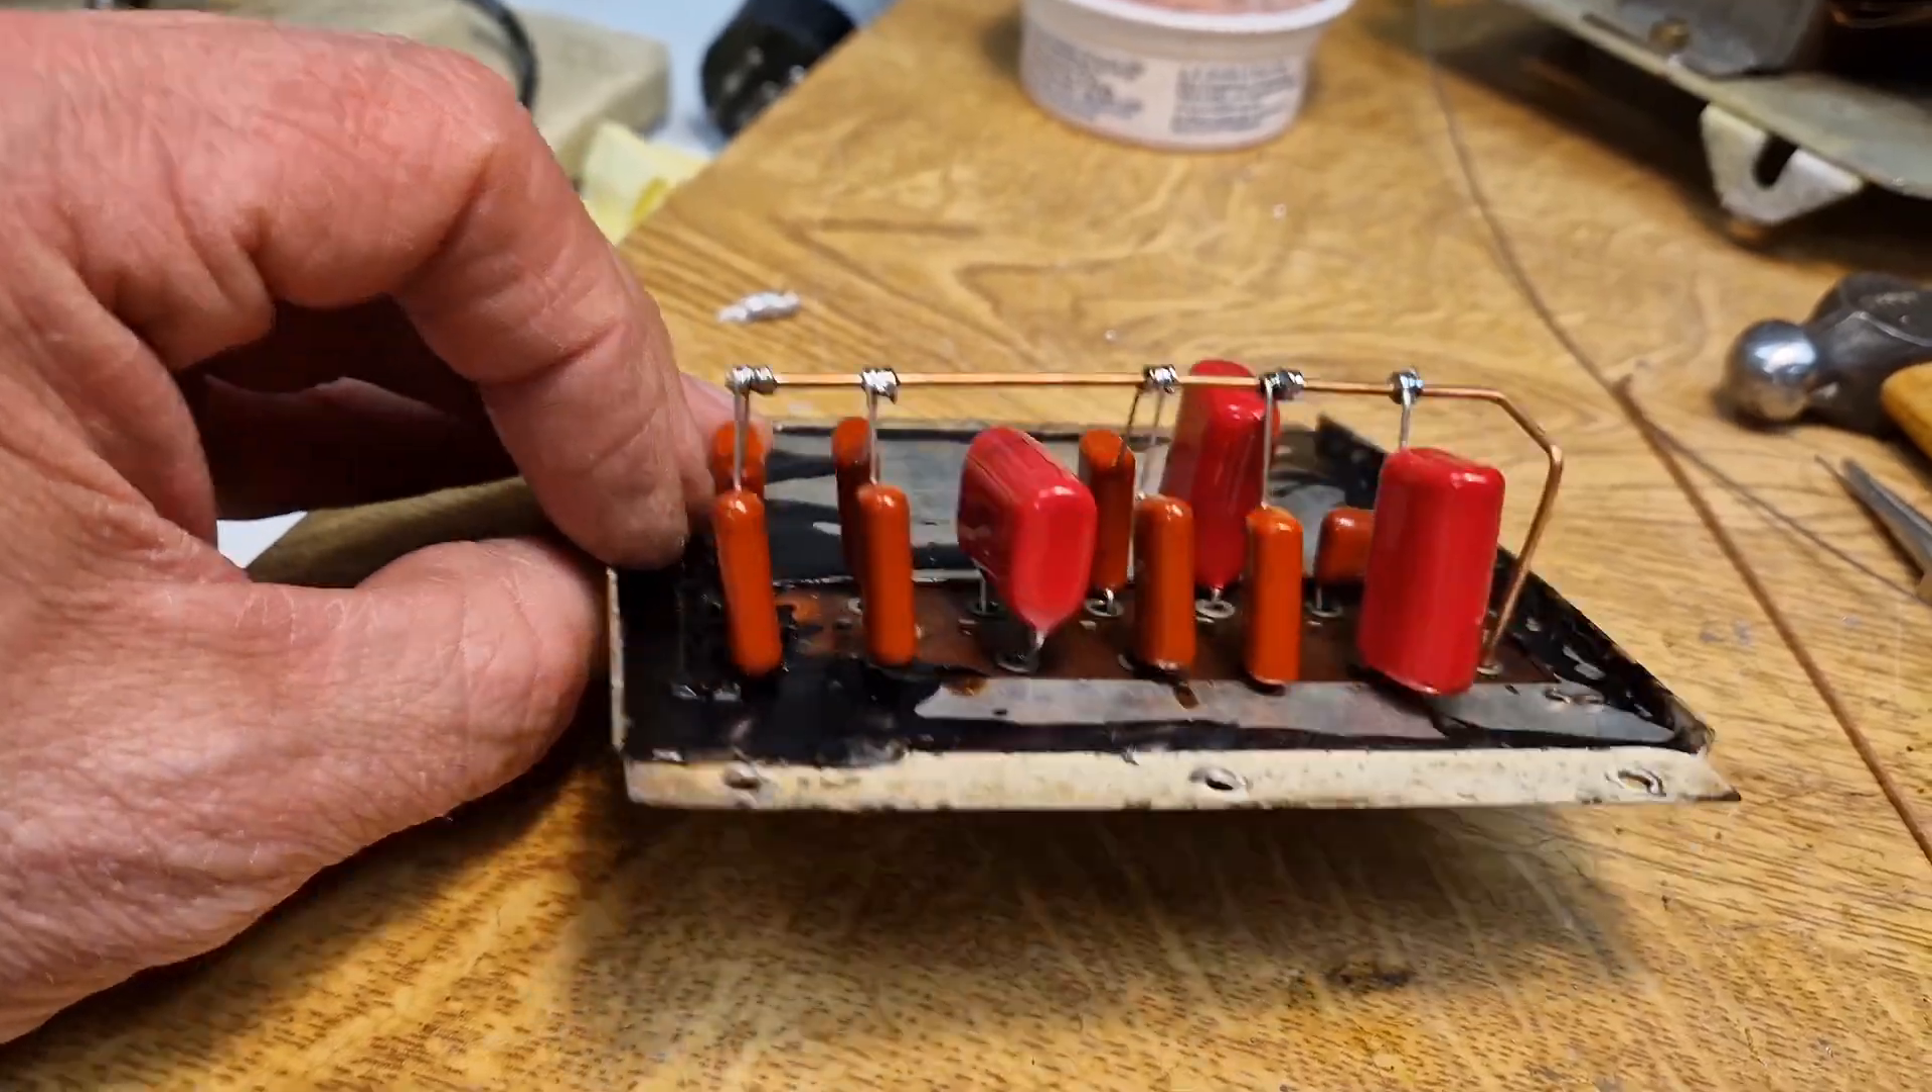So after a lot of soldering and fiddling and refitting, we've got the new capacitors fitted.